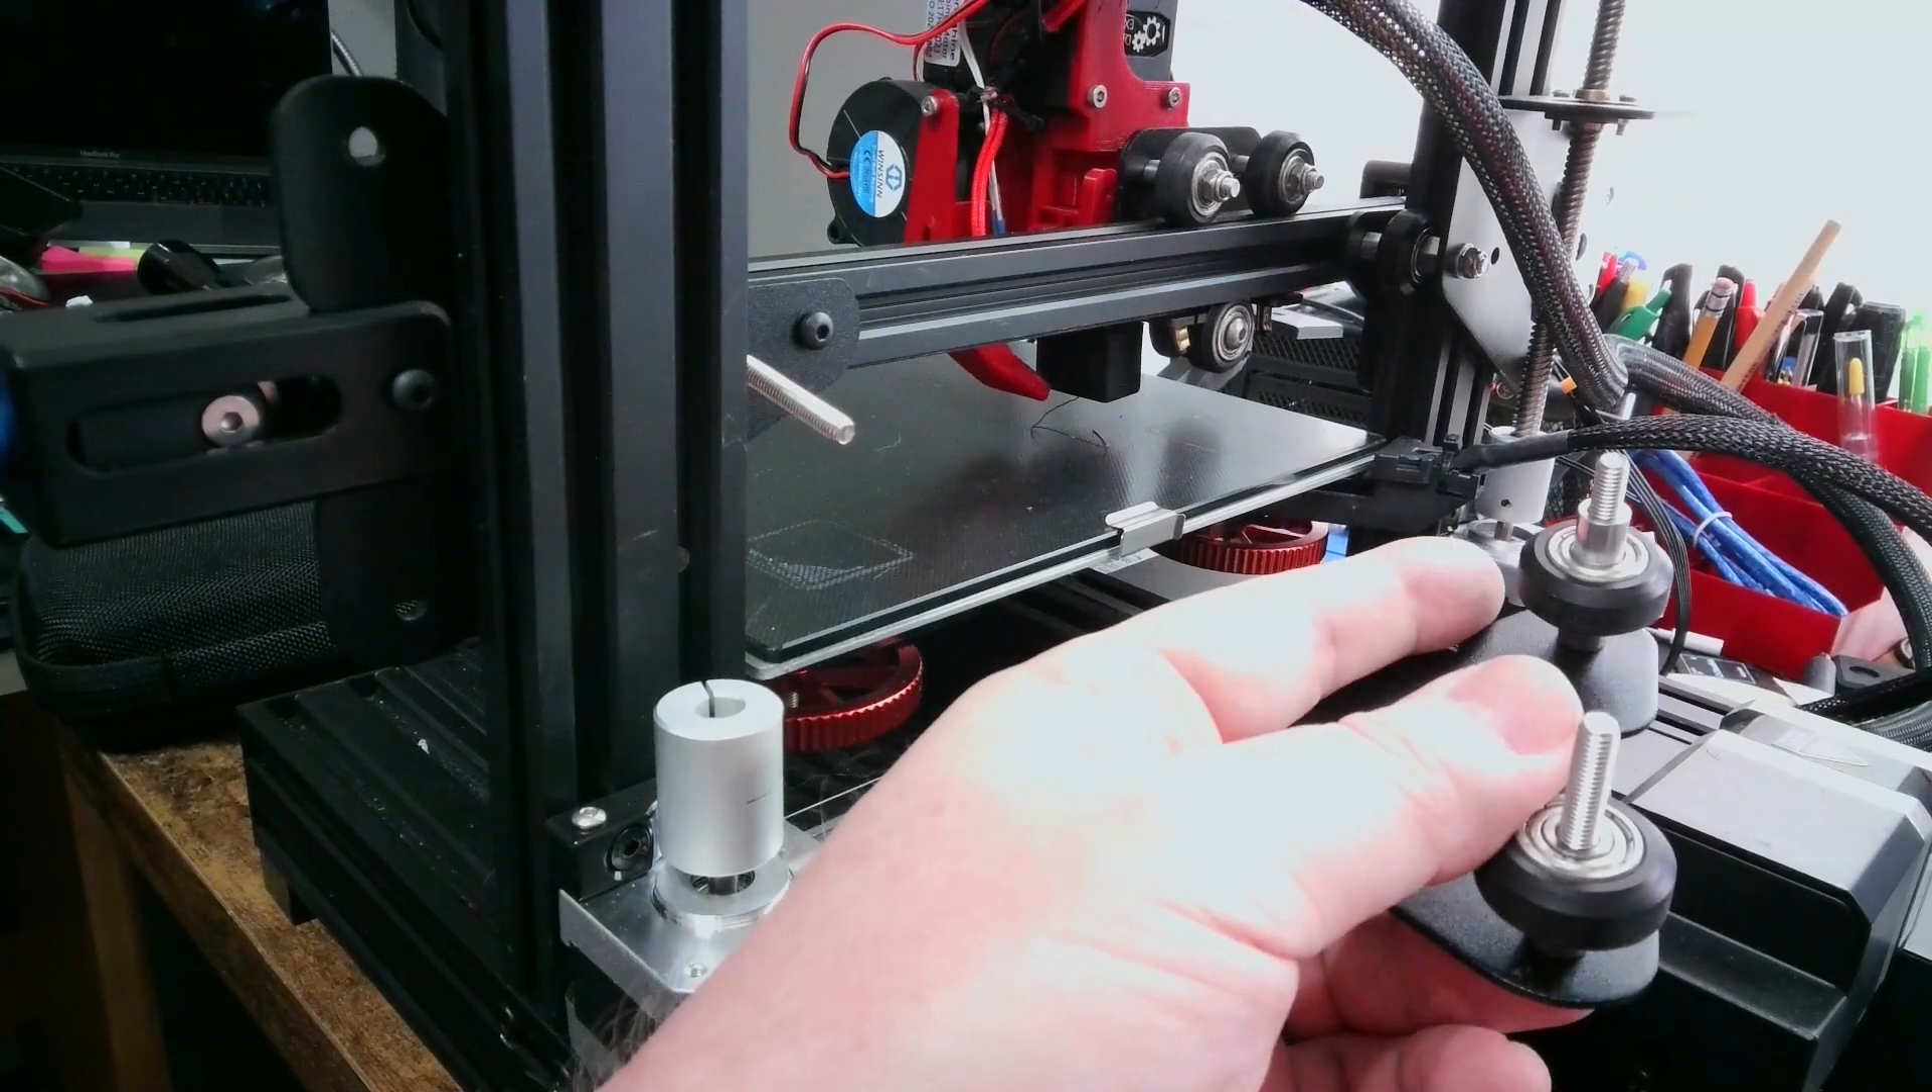So now I have the wheels on. You'll notice the spacers there.